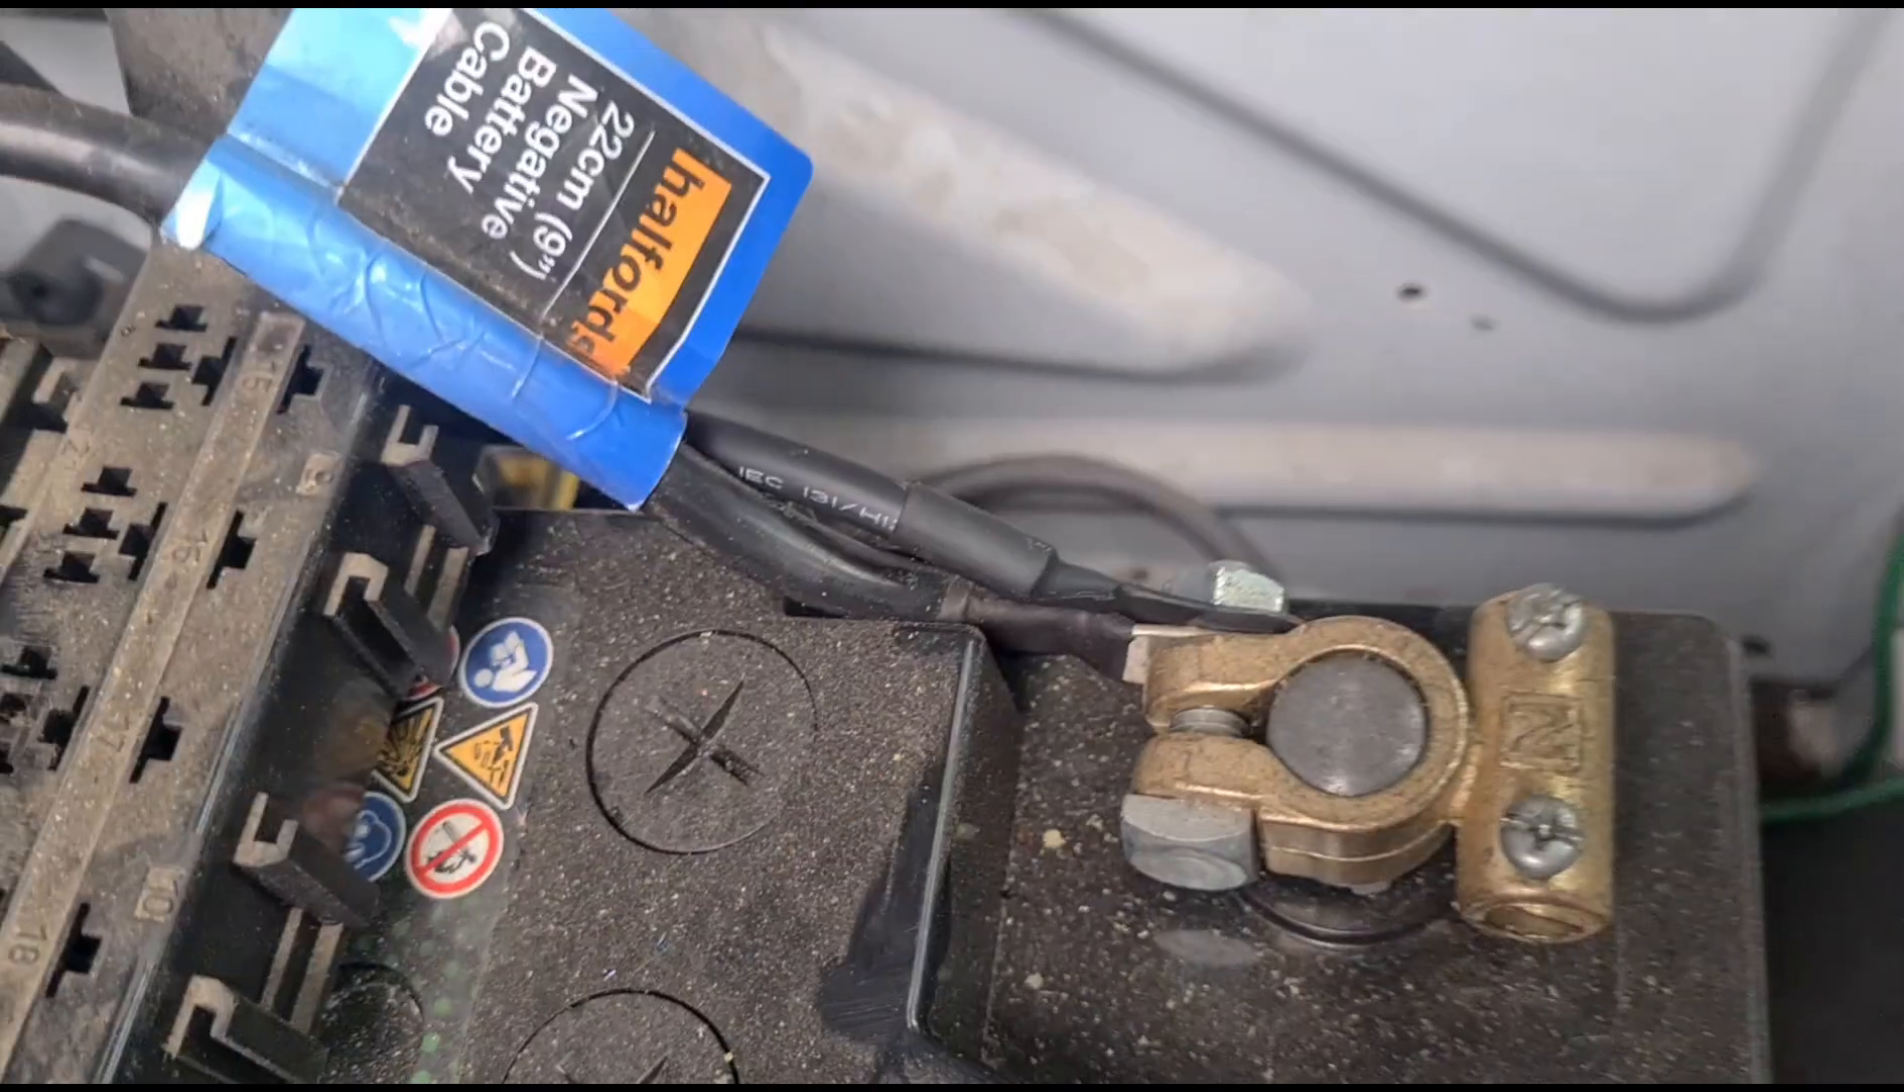Okay so we've got the negative terminal on and we're just again going to cut the excess cable off.